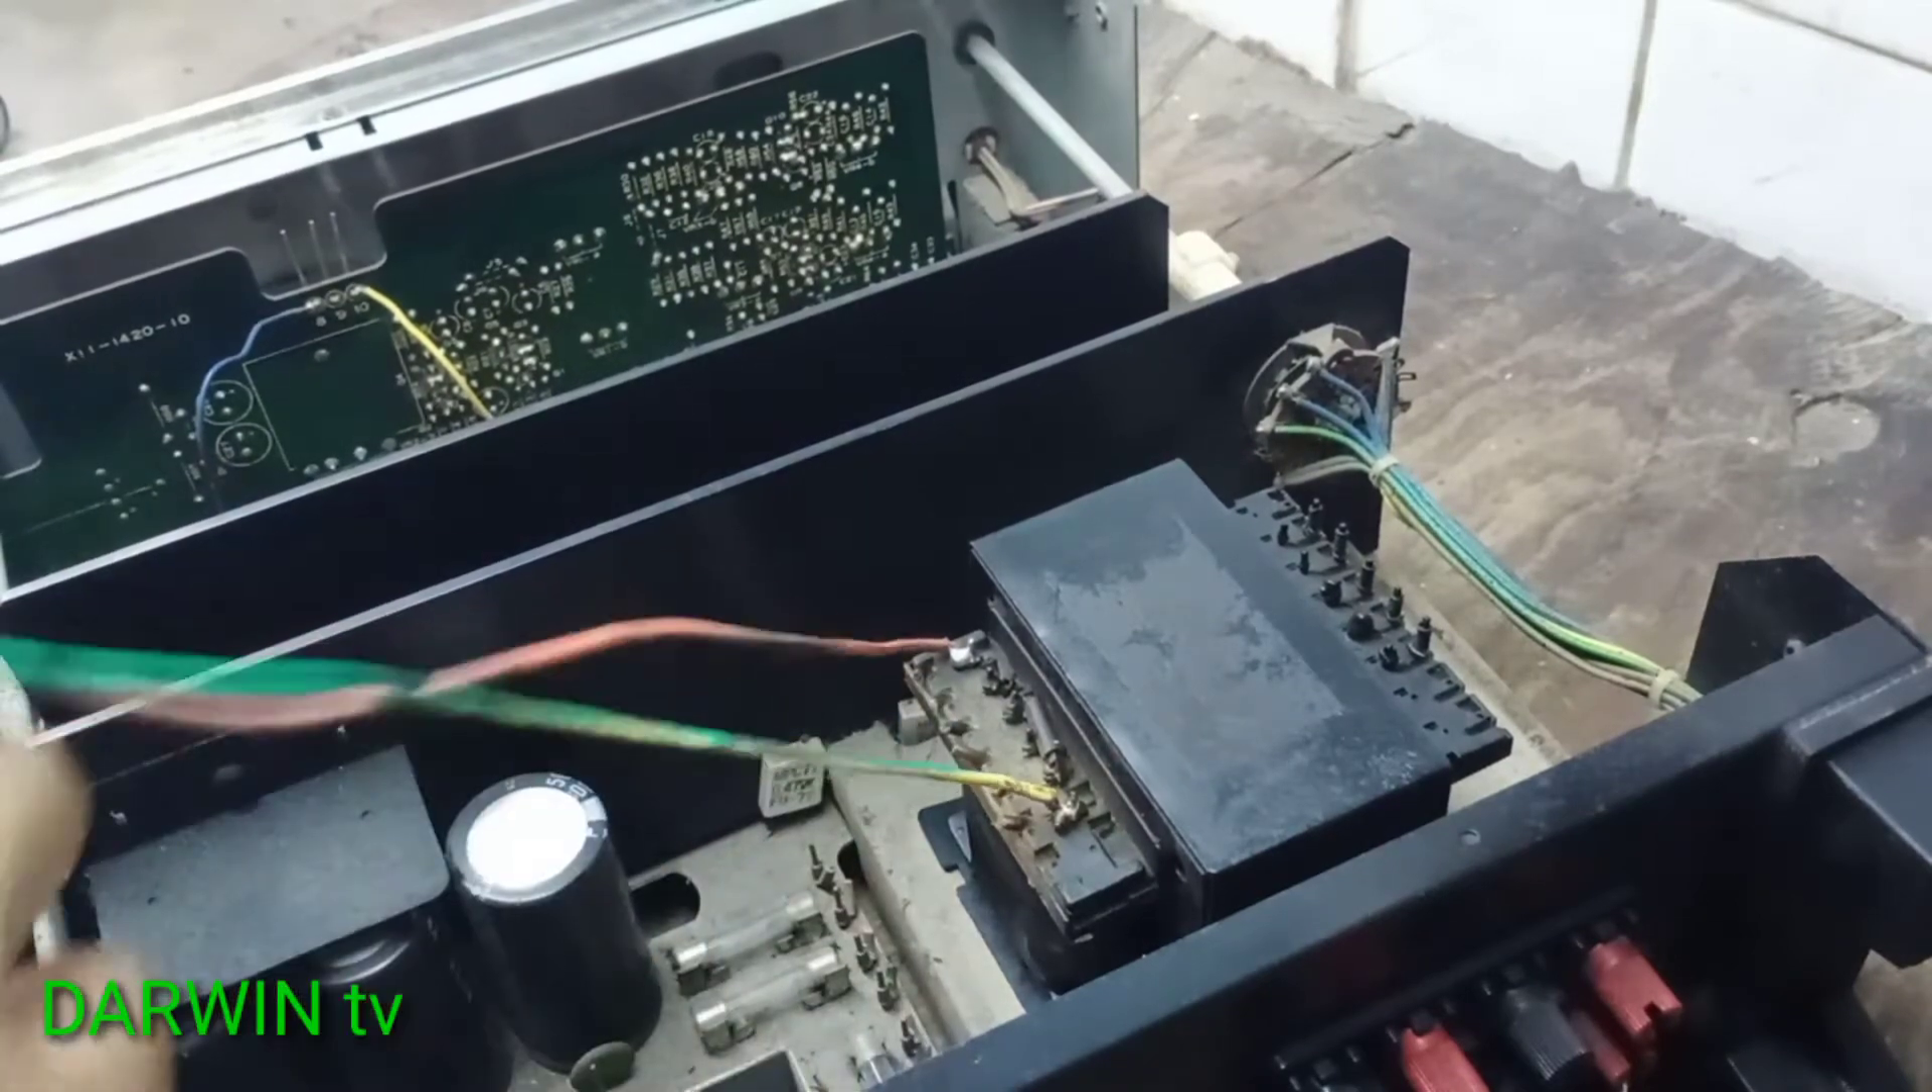So, kung napansin nyo mga boss, nilagyan natin ng wire tong transformer natin.